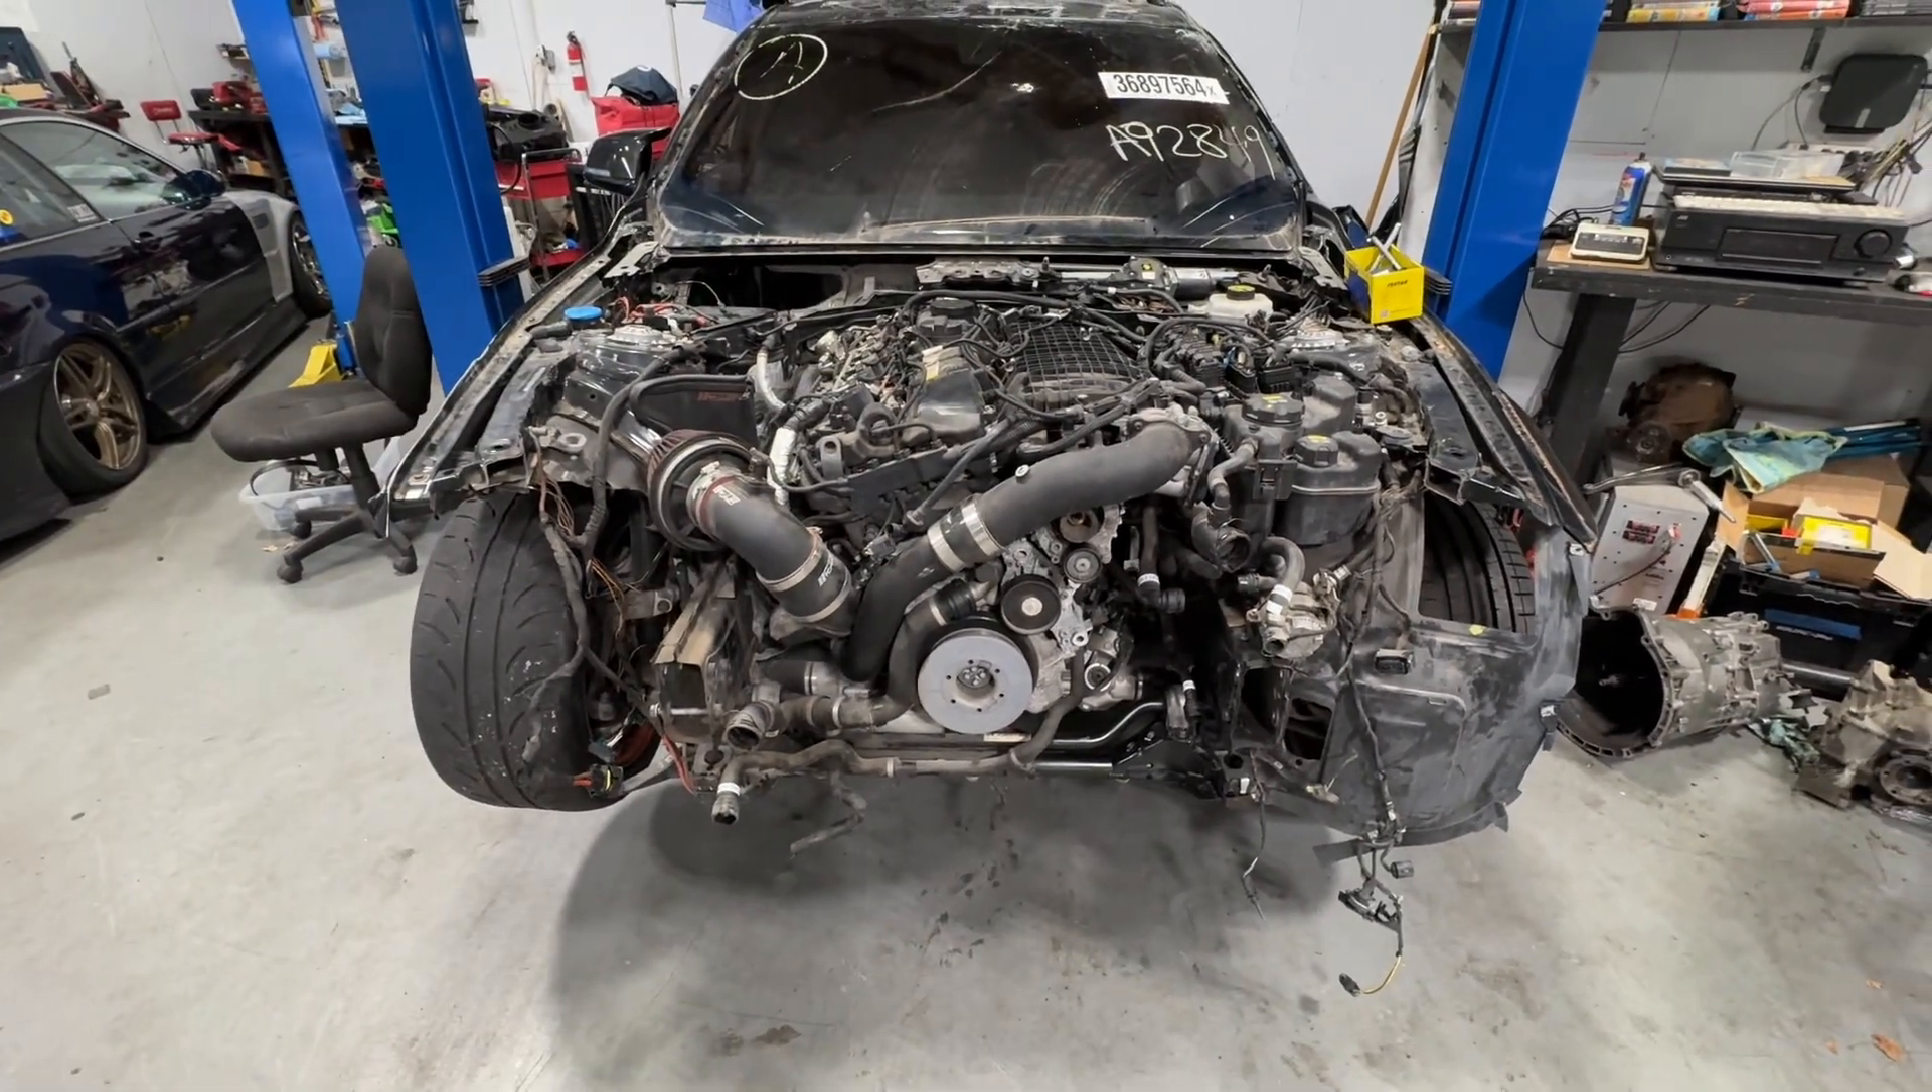So we pulled the whole front clip off, got a sense of some more of the cooling system and how that works.